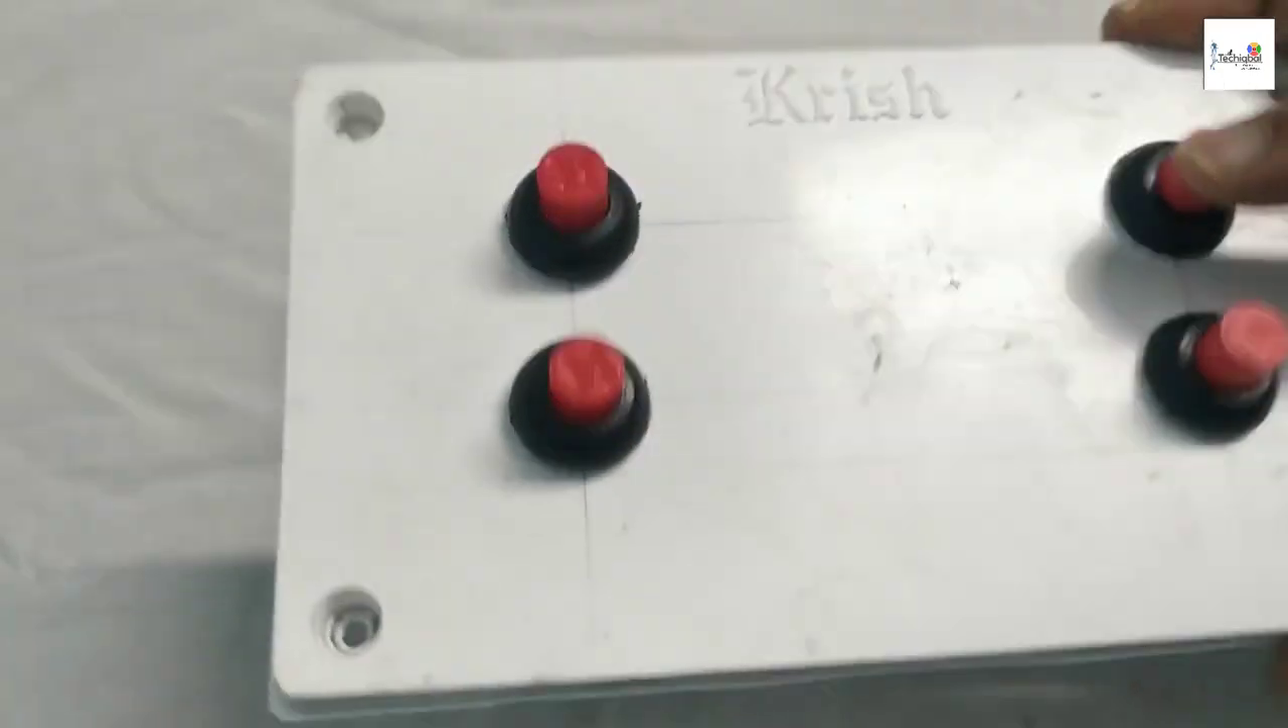अब देख सकते हैं मैंने push switch switch board में लगा दिया है।